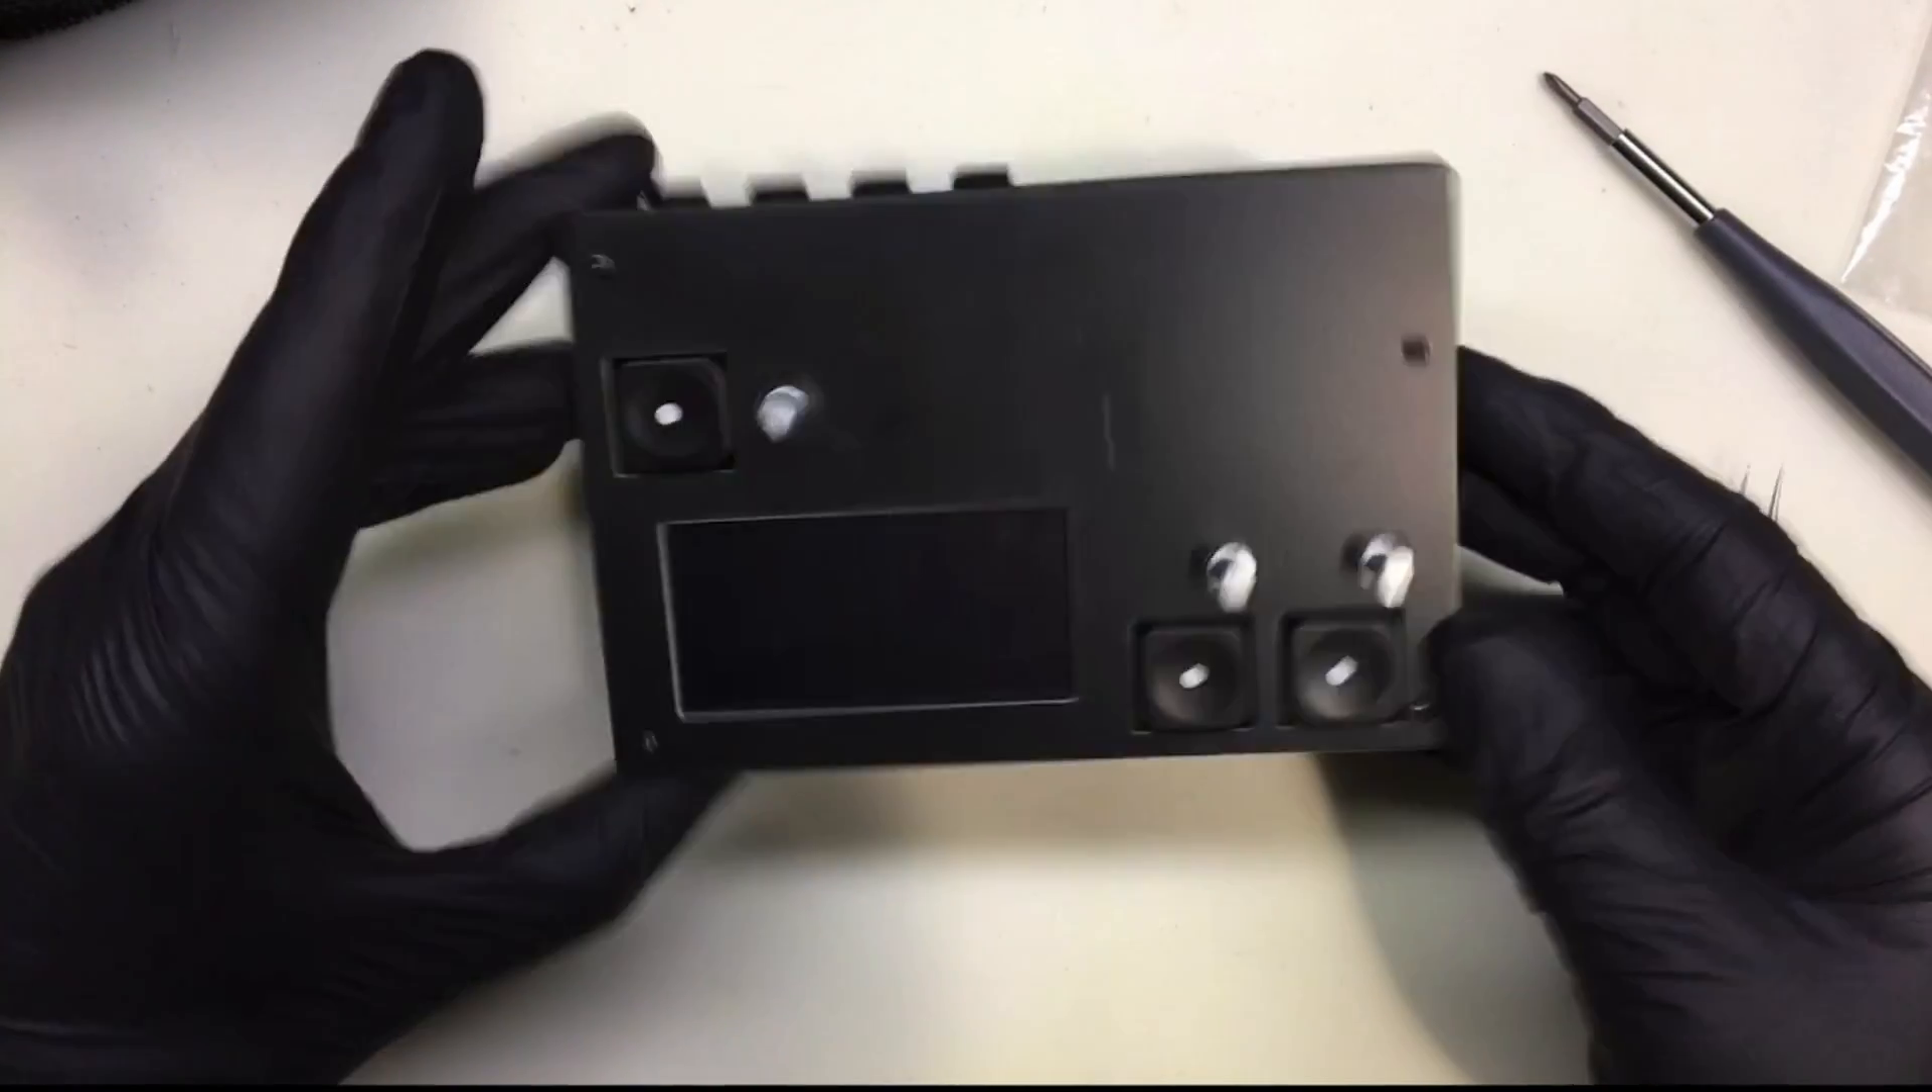But I think that looks pretty okay. So, that's the case. Assembled. Ready to go.